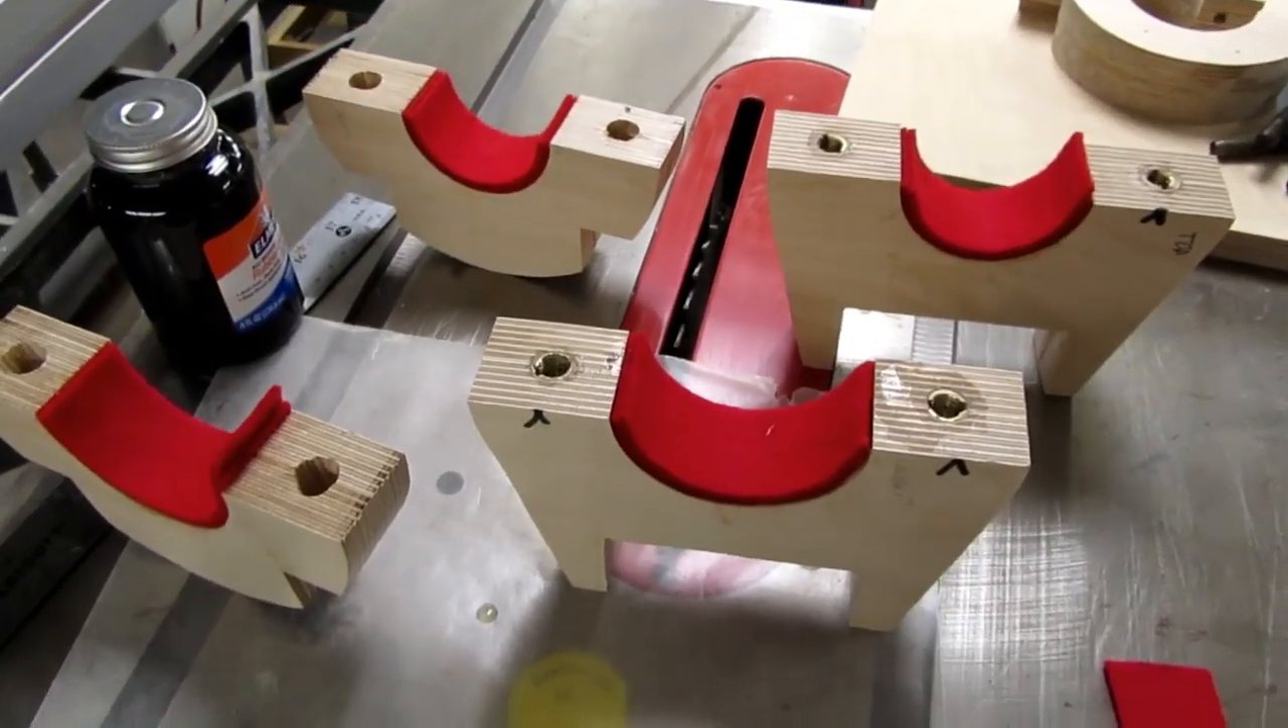Now the padding is all glued in place but I have to wait for it to set.